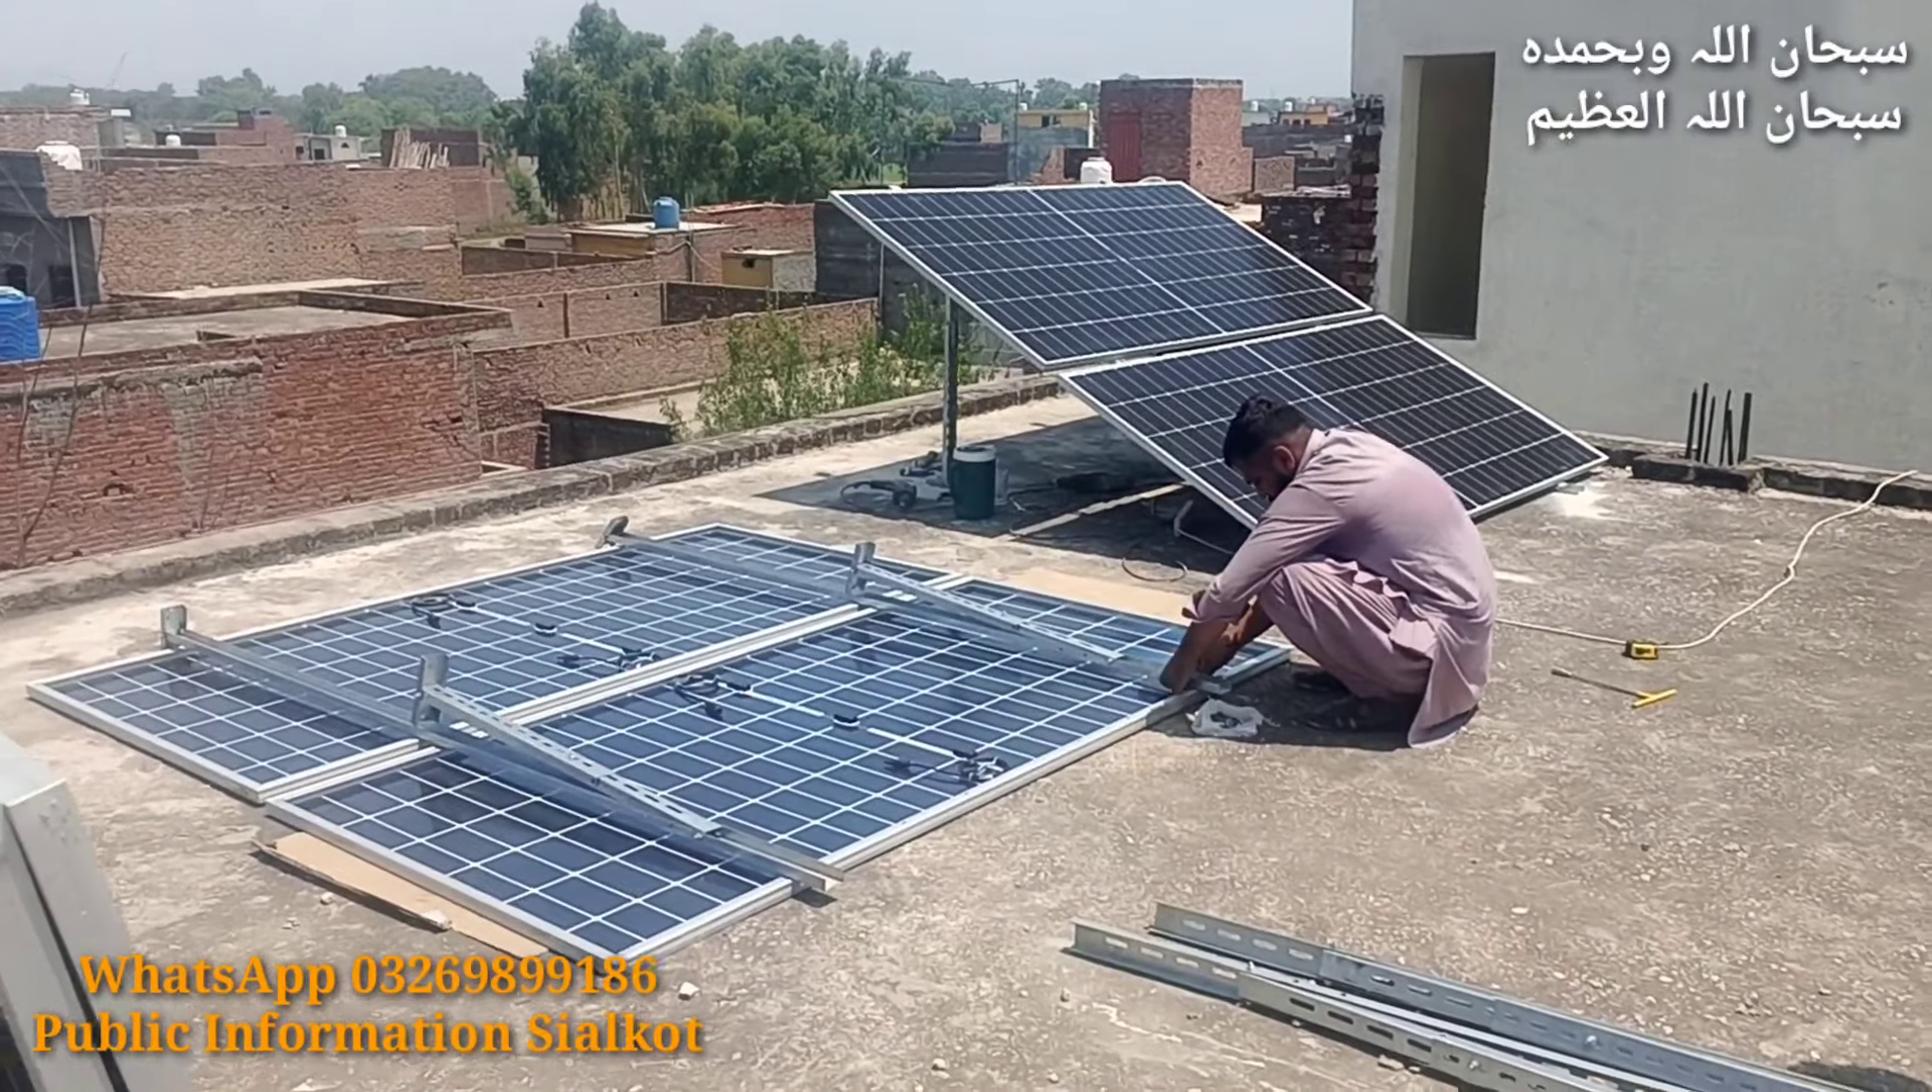ہمارا ایک سیٹ لگ گیا ہے اور دوسرا بھی ہم لگا رہے ہیں۔